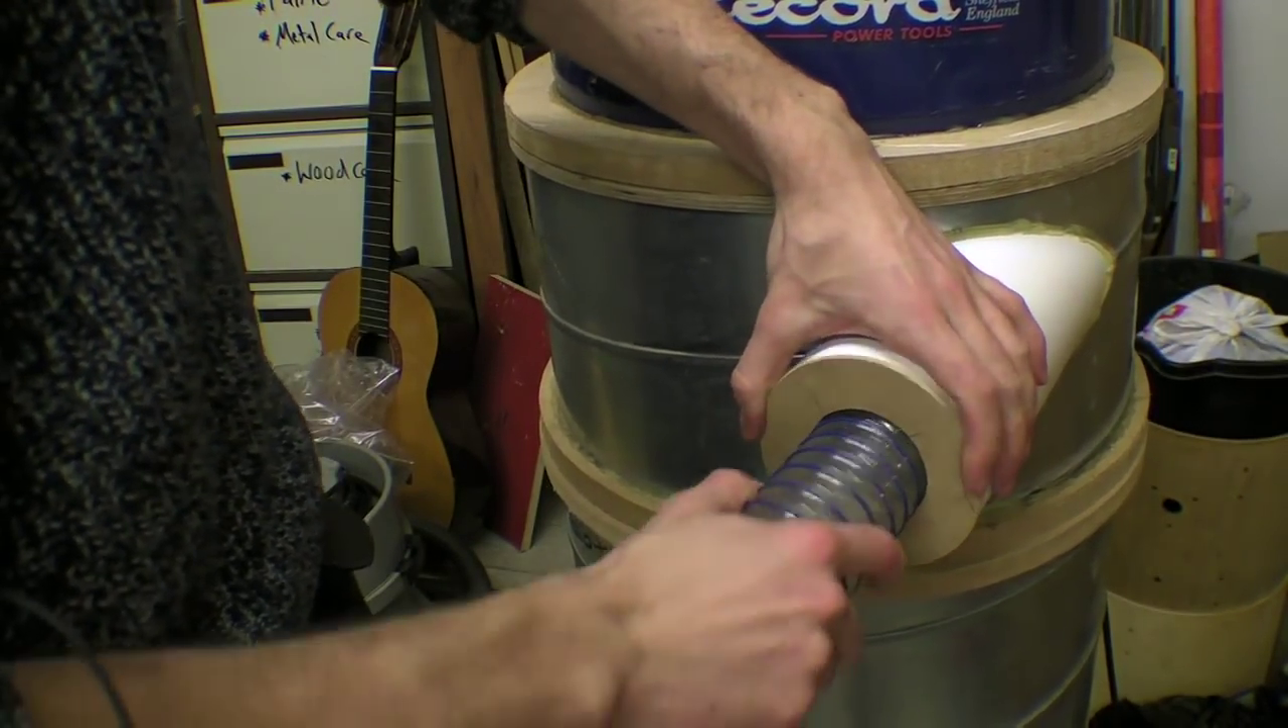The hose is simply pushed inside for now.